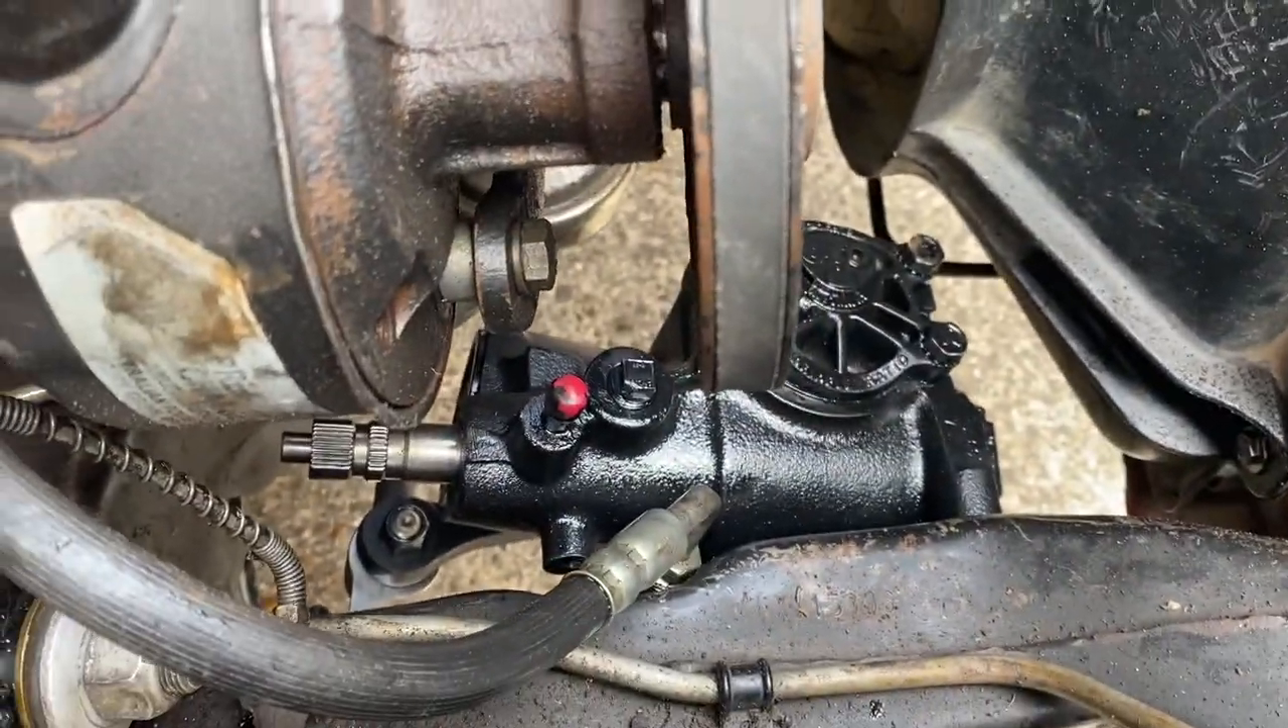Okay, so that's the new power steering box down there. I haven't actually hooked it up to any hoses or anything.